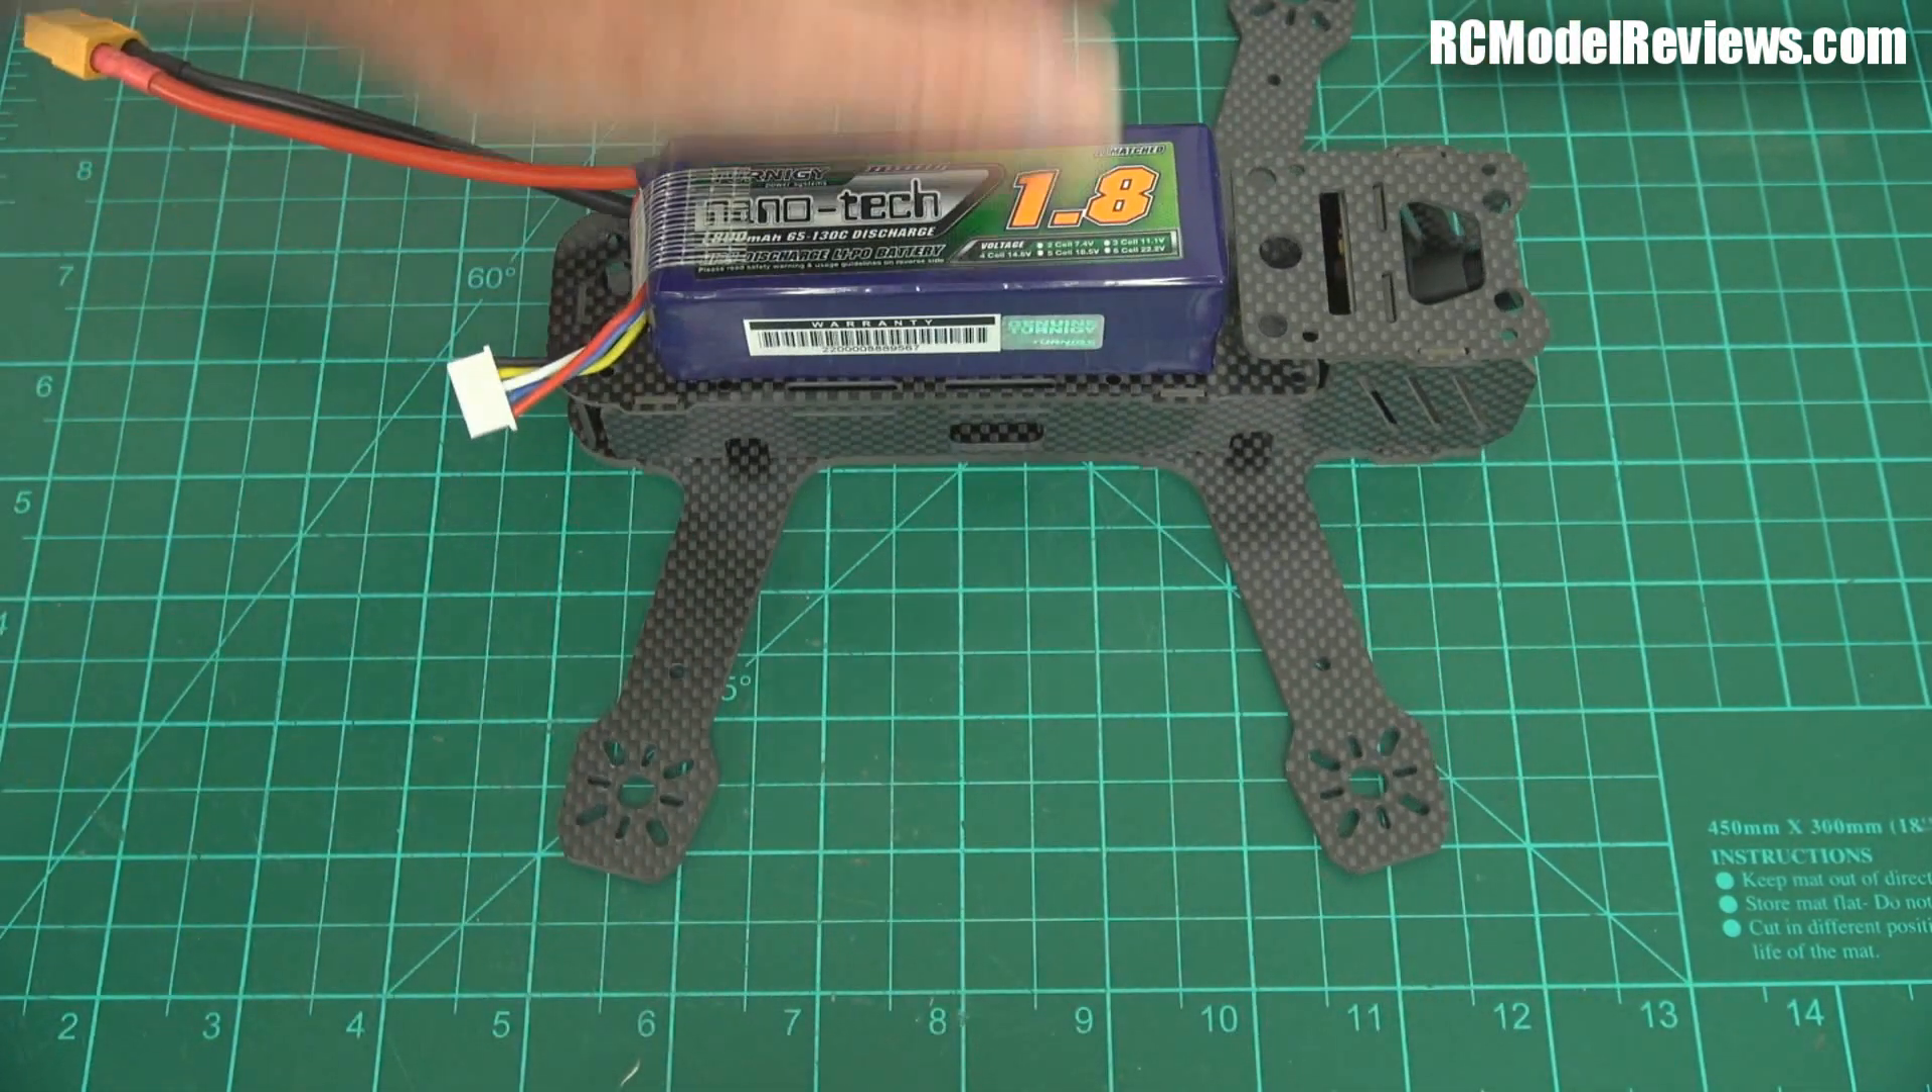This is a 1 .84 cell. Look at that. That fits very nicely on the frame.